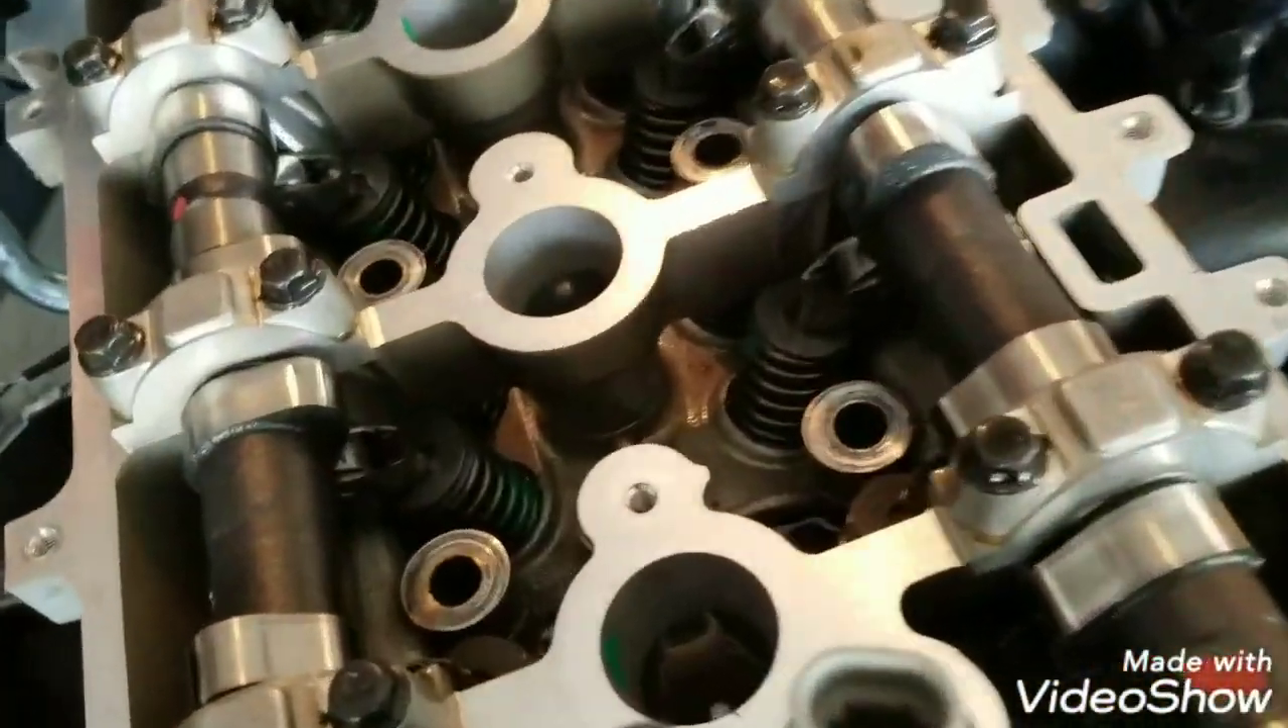So, the valve cover is off. I'm pretty surprised how clean it is.